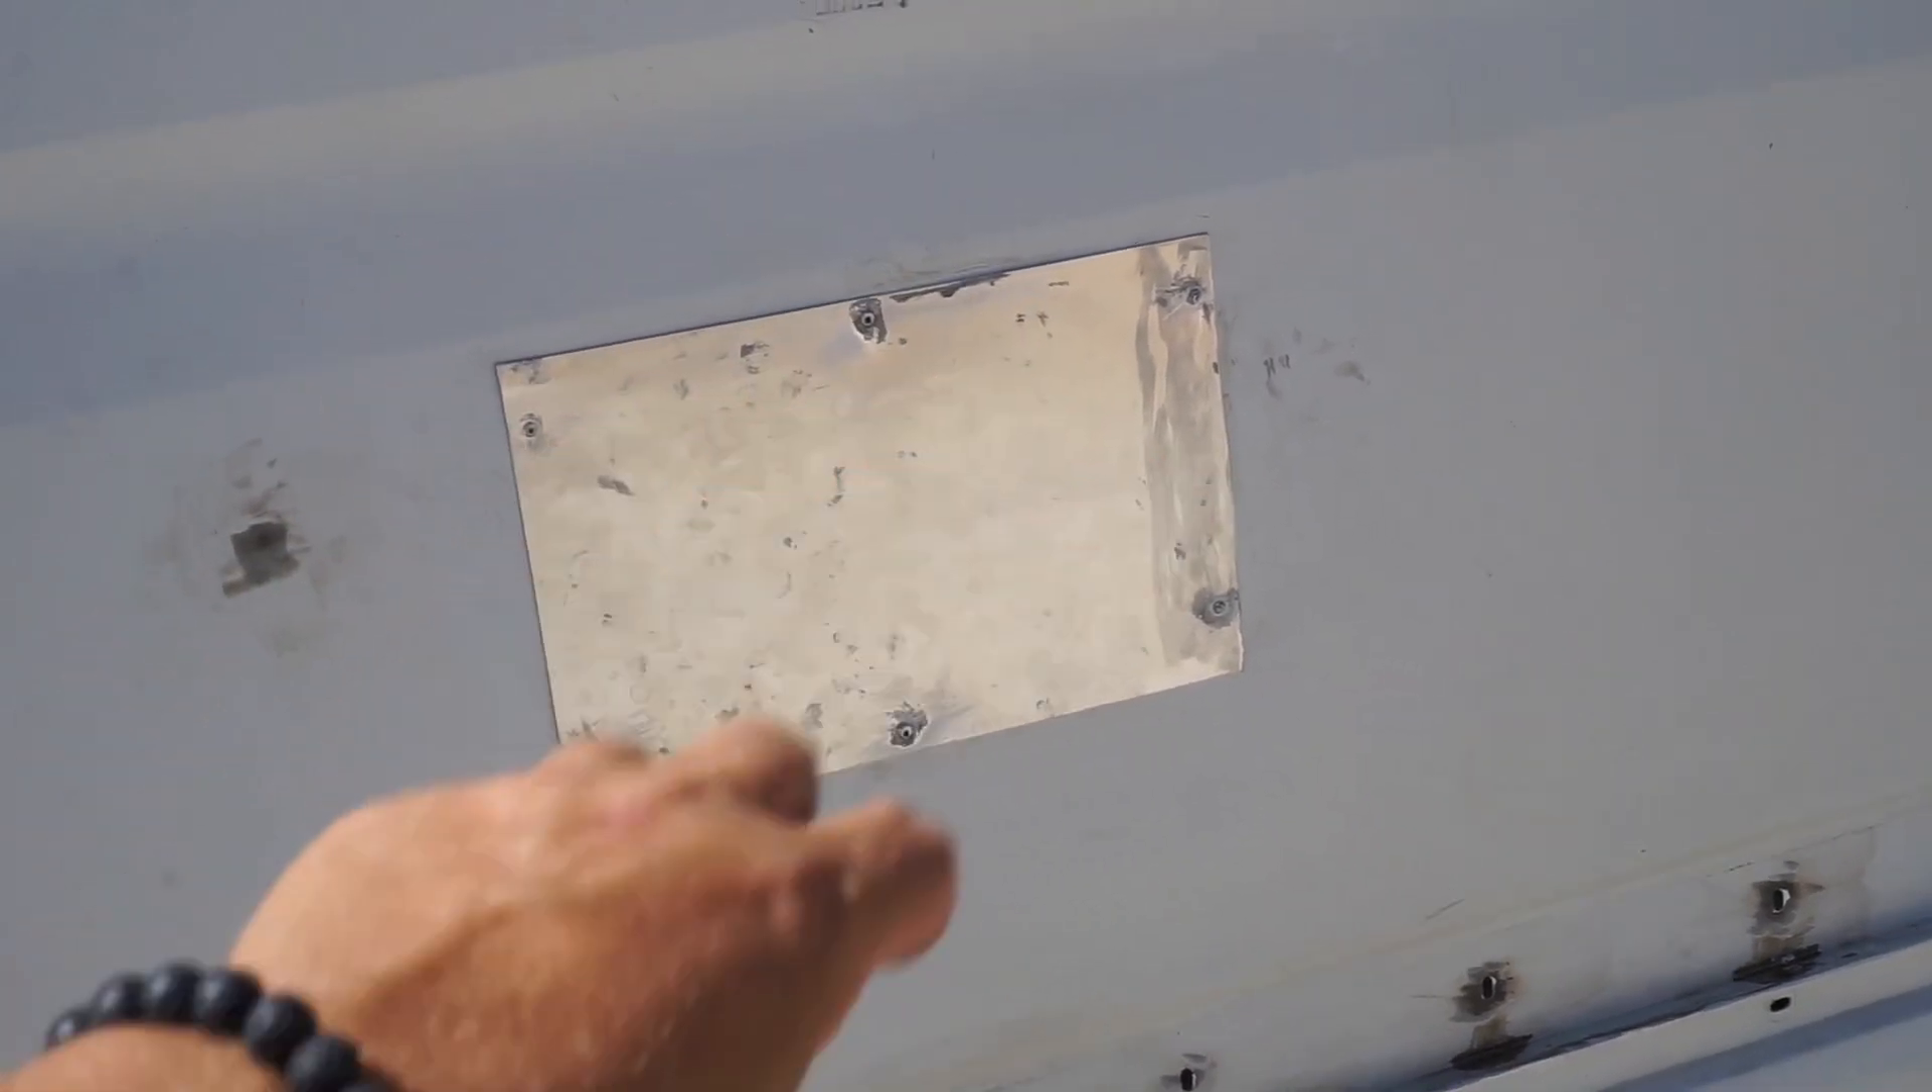Voilà, l'extérieur, on a mis la plaque avec six rivets.